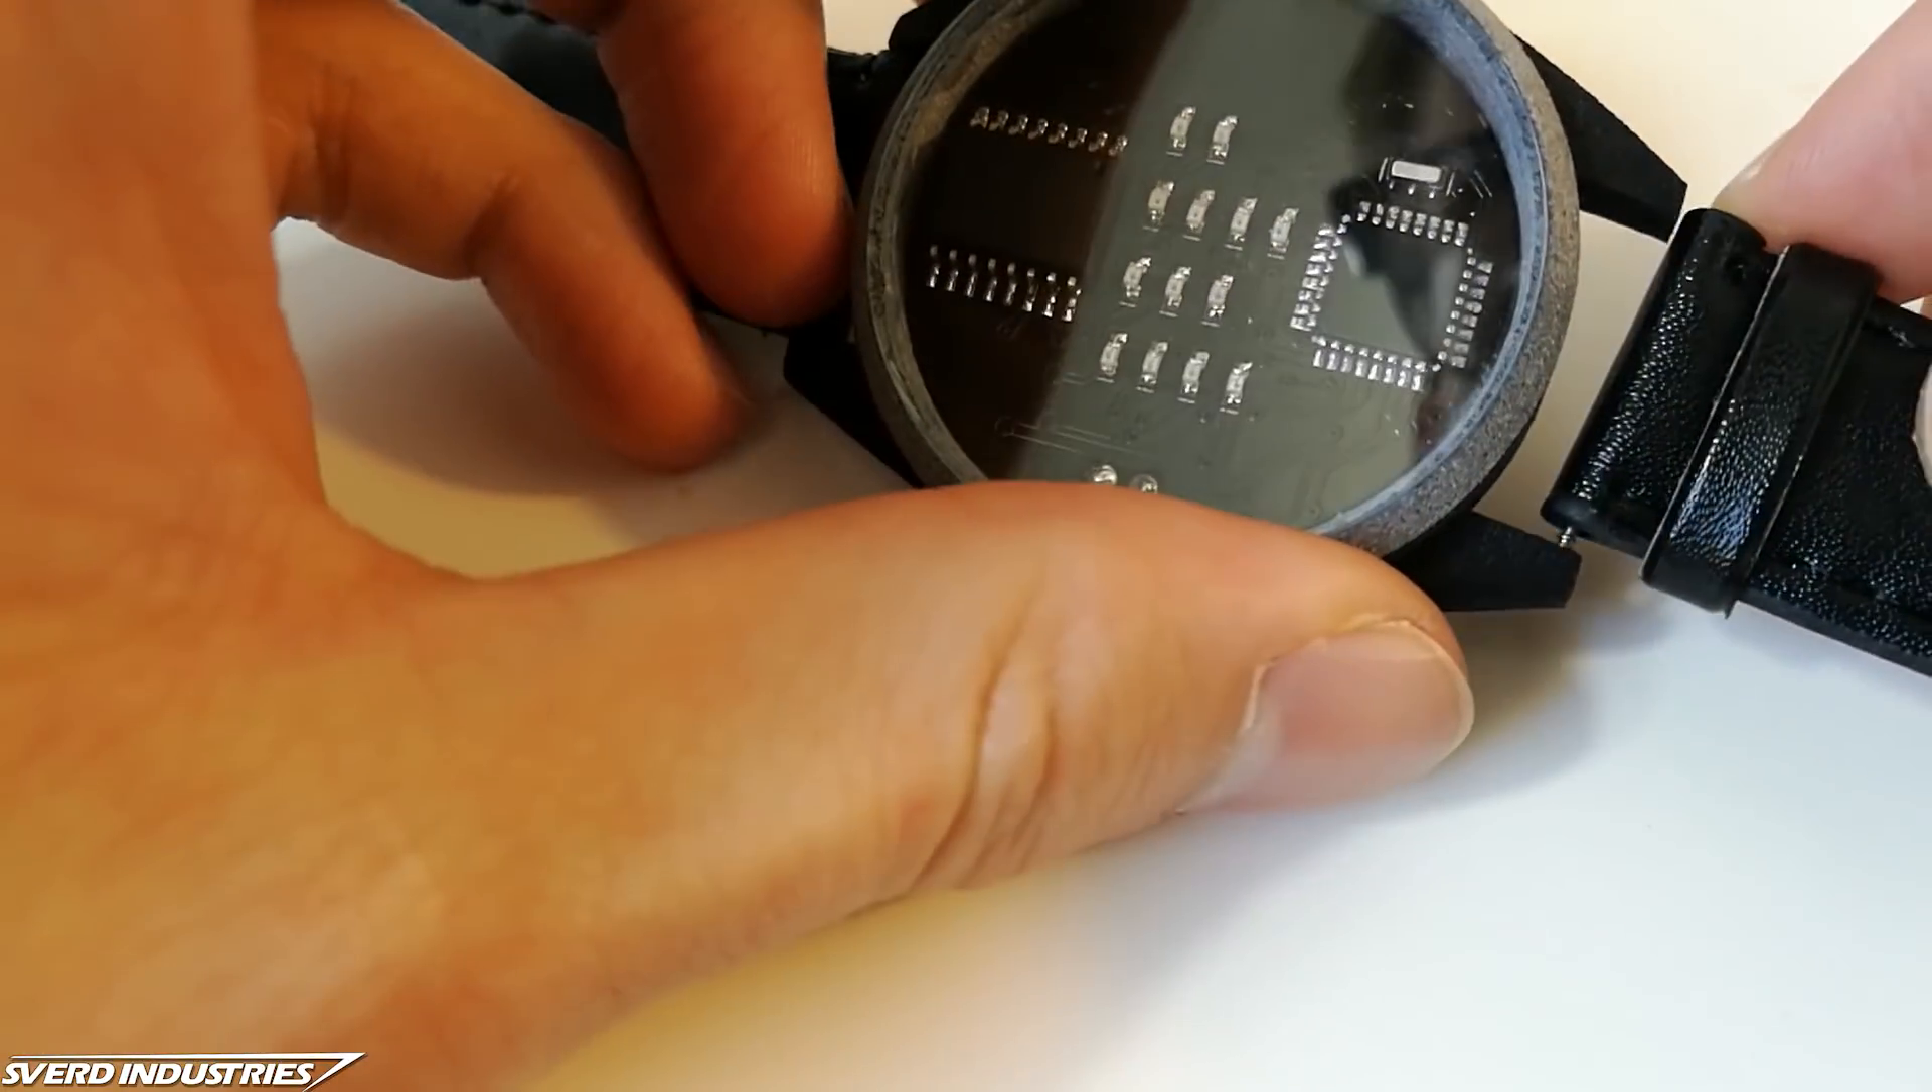So this watch is really starting to resemble a finished product. Let's just add a black leather strap to complete the look.